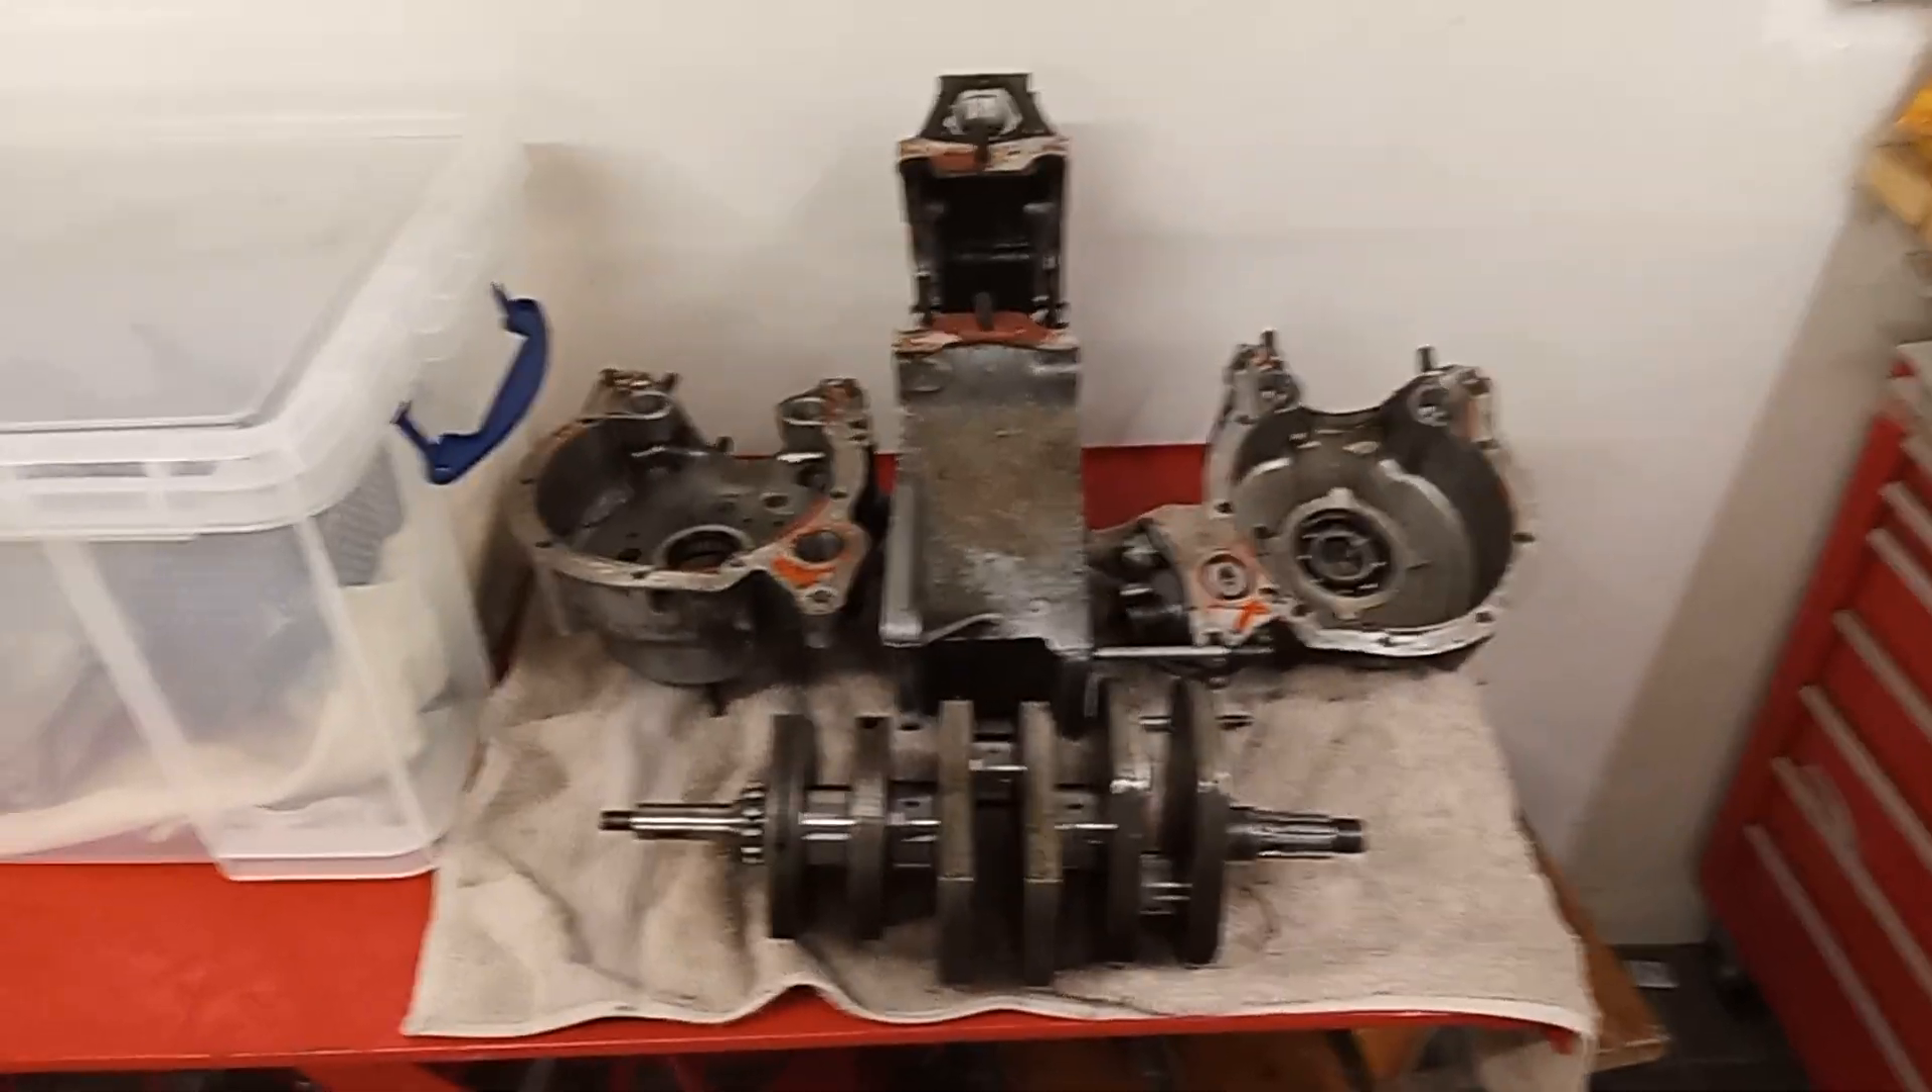Okay and these are the last bits the crank cases and the crankshaft so everything's taken apart now ready for inspection.